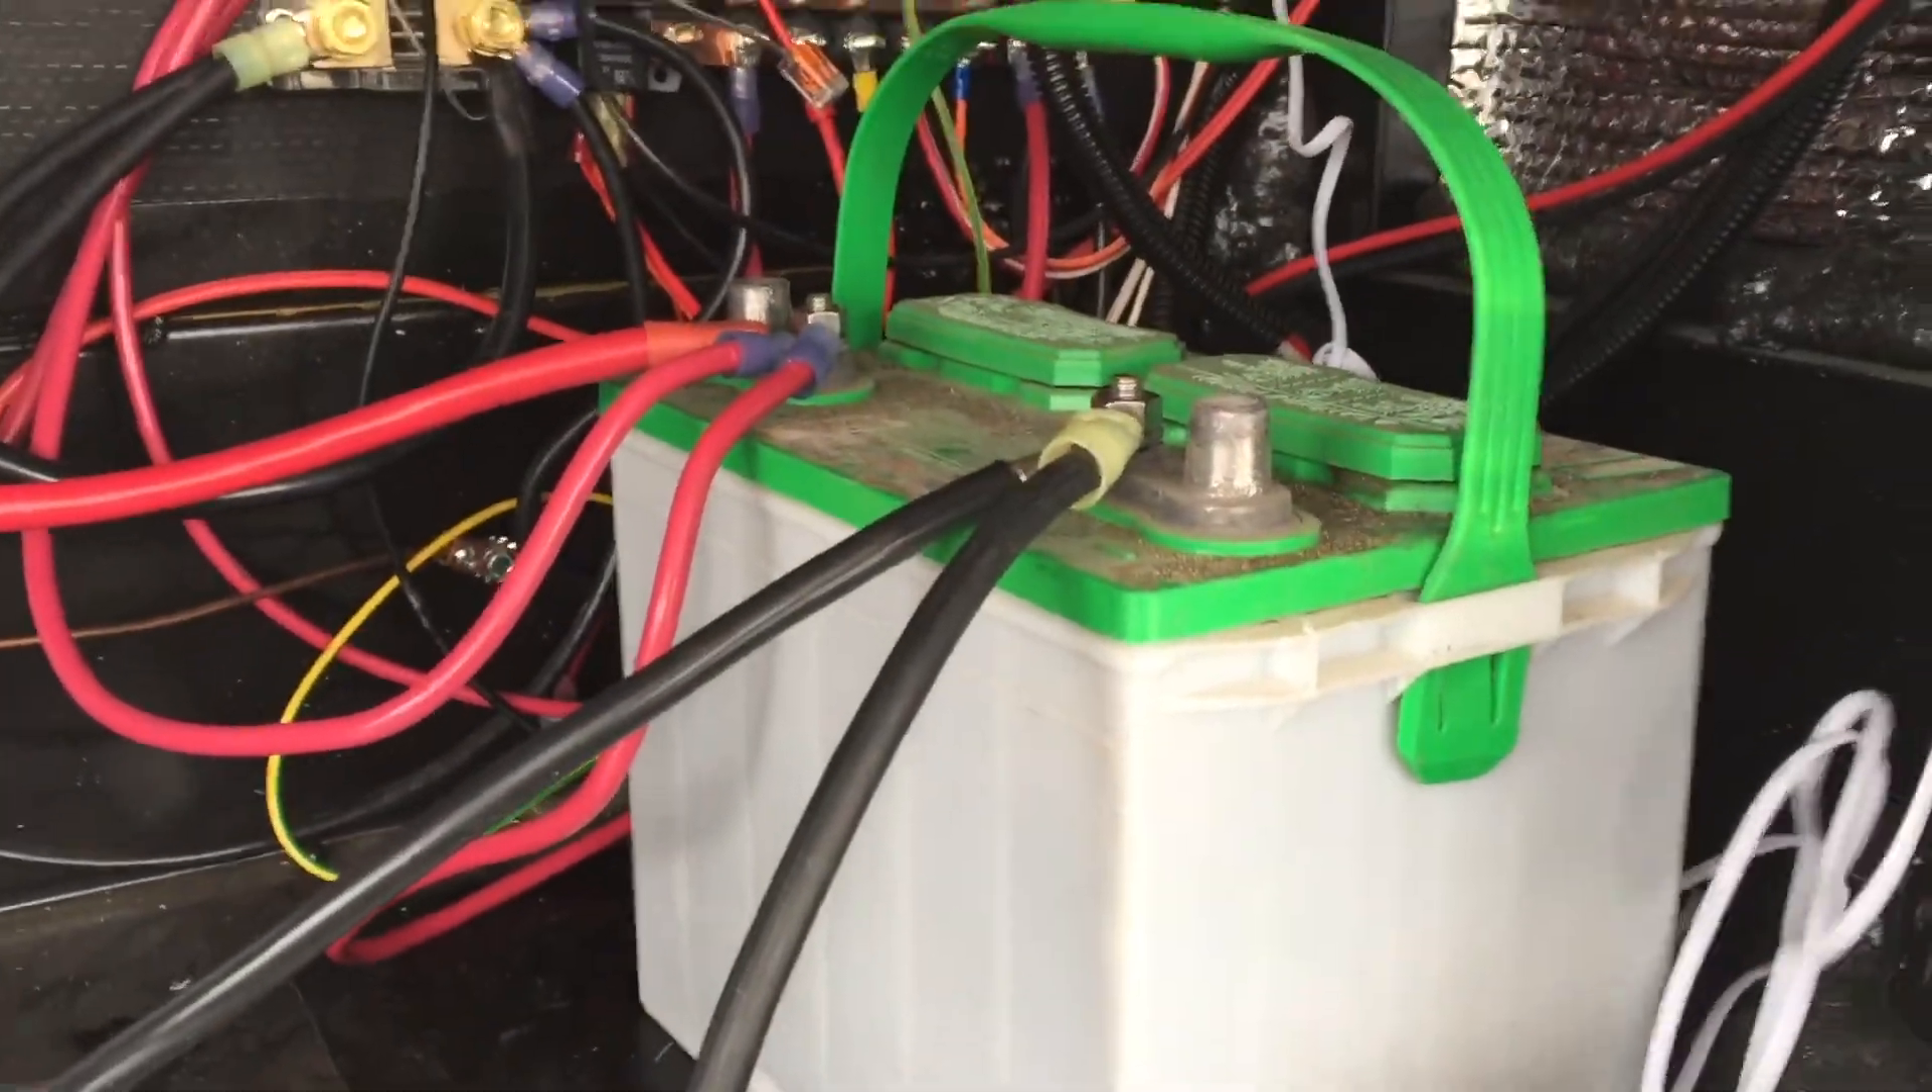All right, I have gone ahead and put this battery in just for a demo until I get my lithium battery.